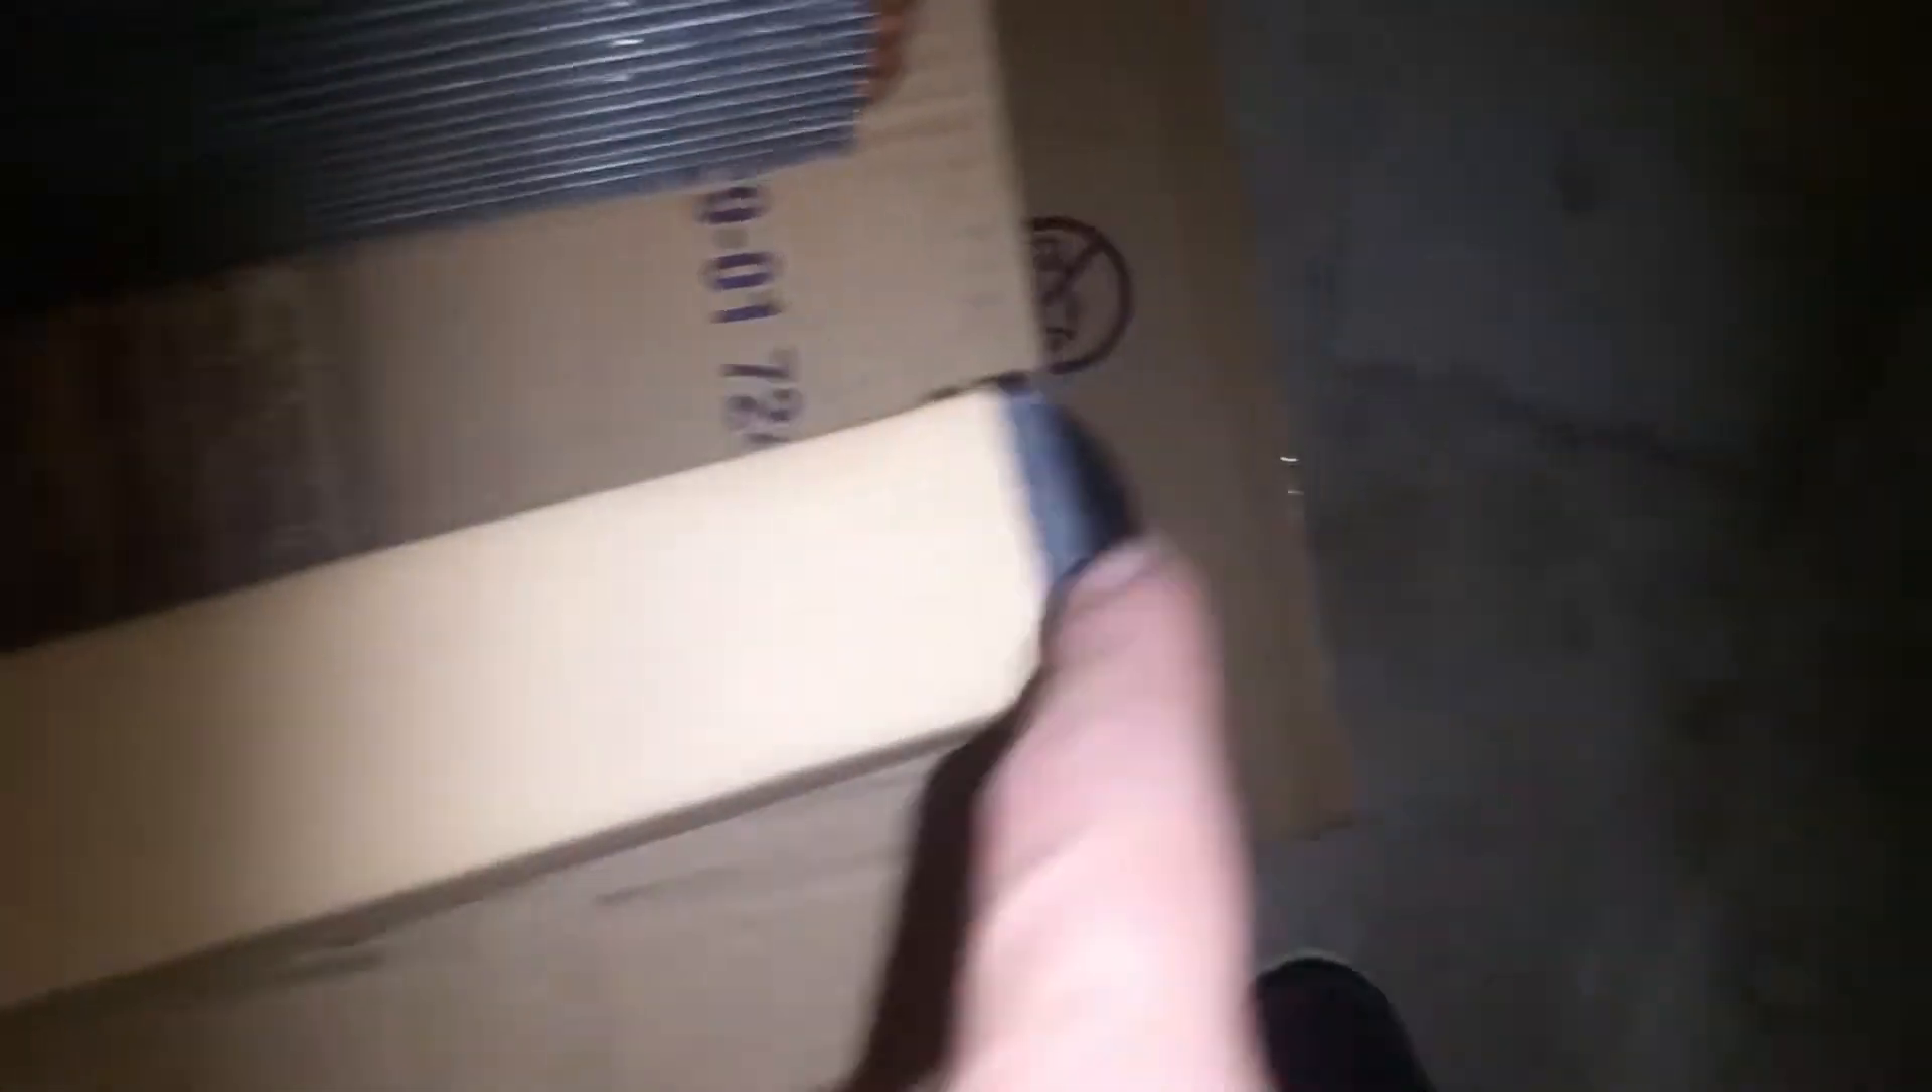I haven't even taken the cardboard off yet.